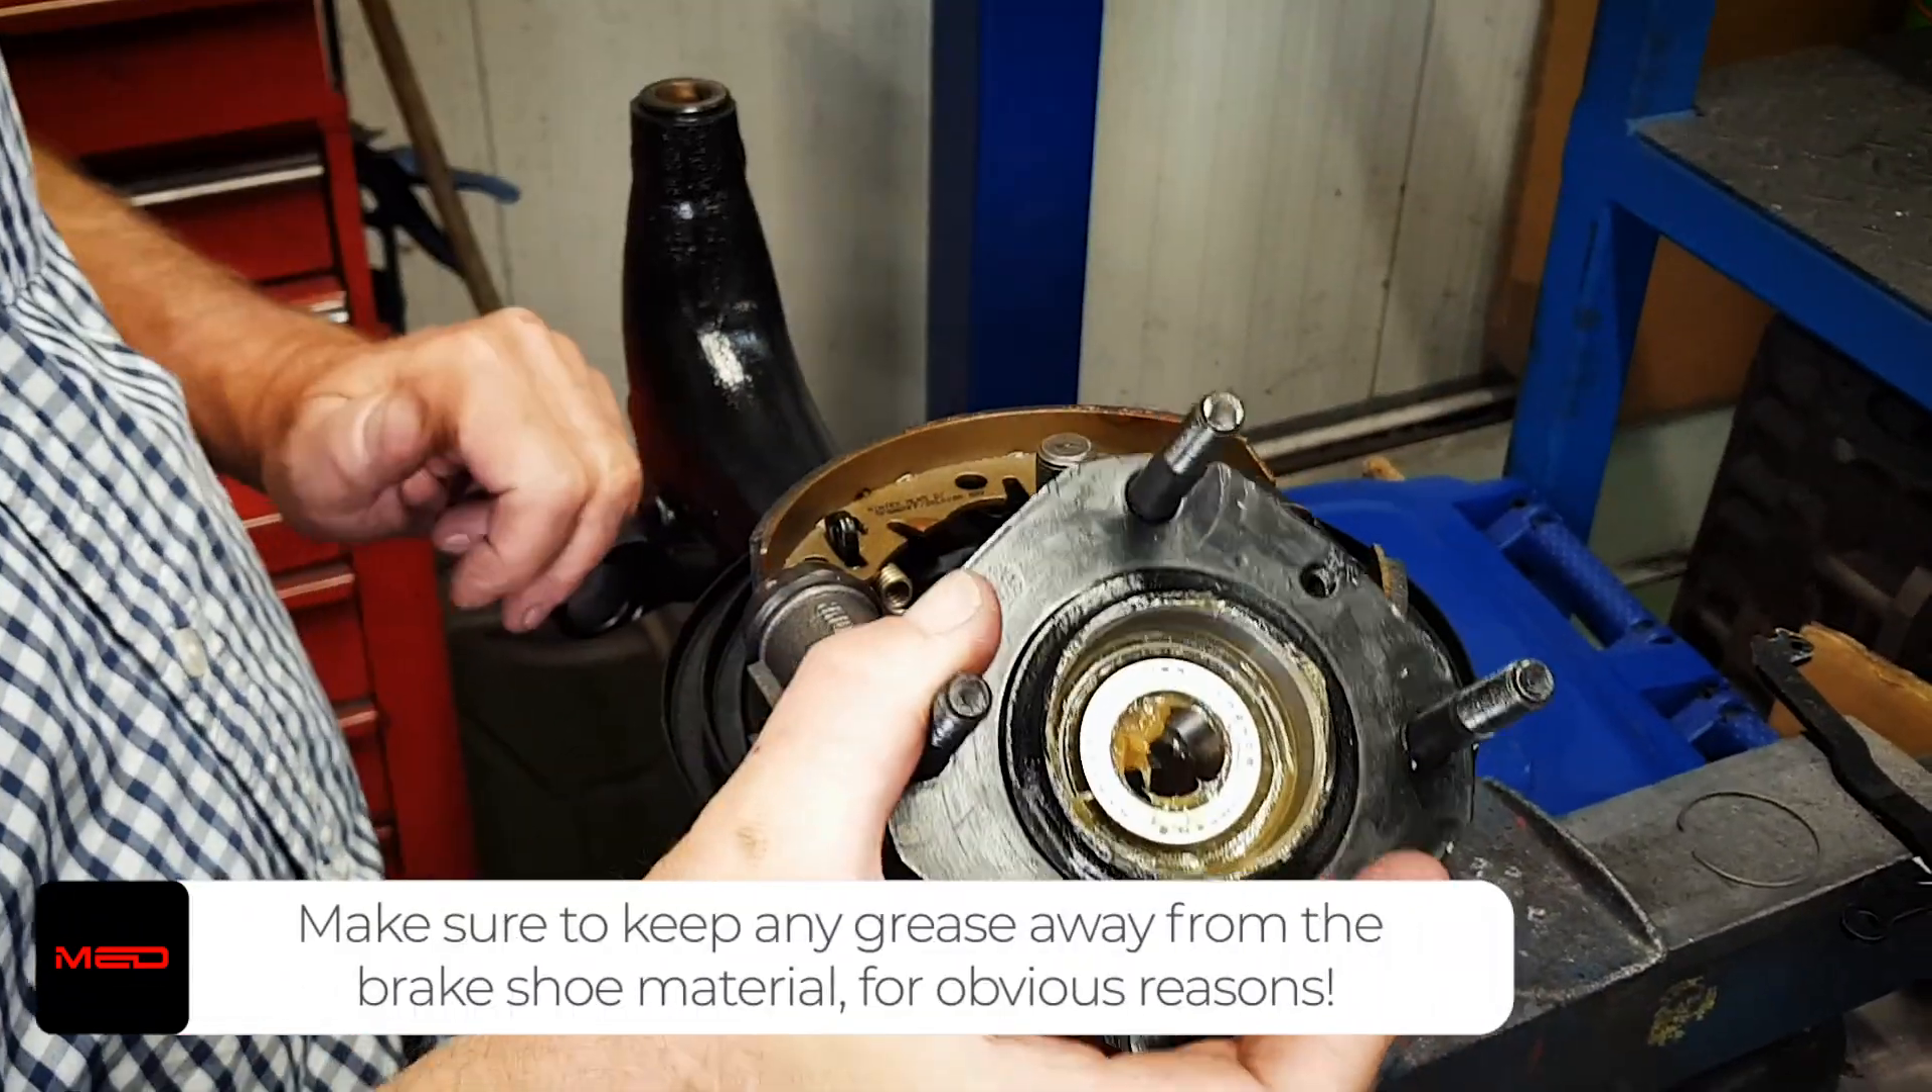We've already assembled the hub. With the taper roller bearings. And the studs.